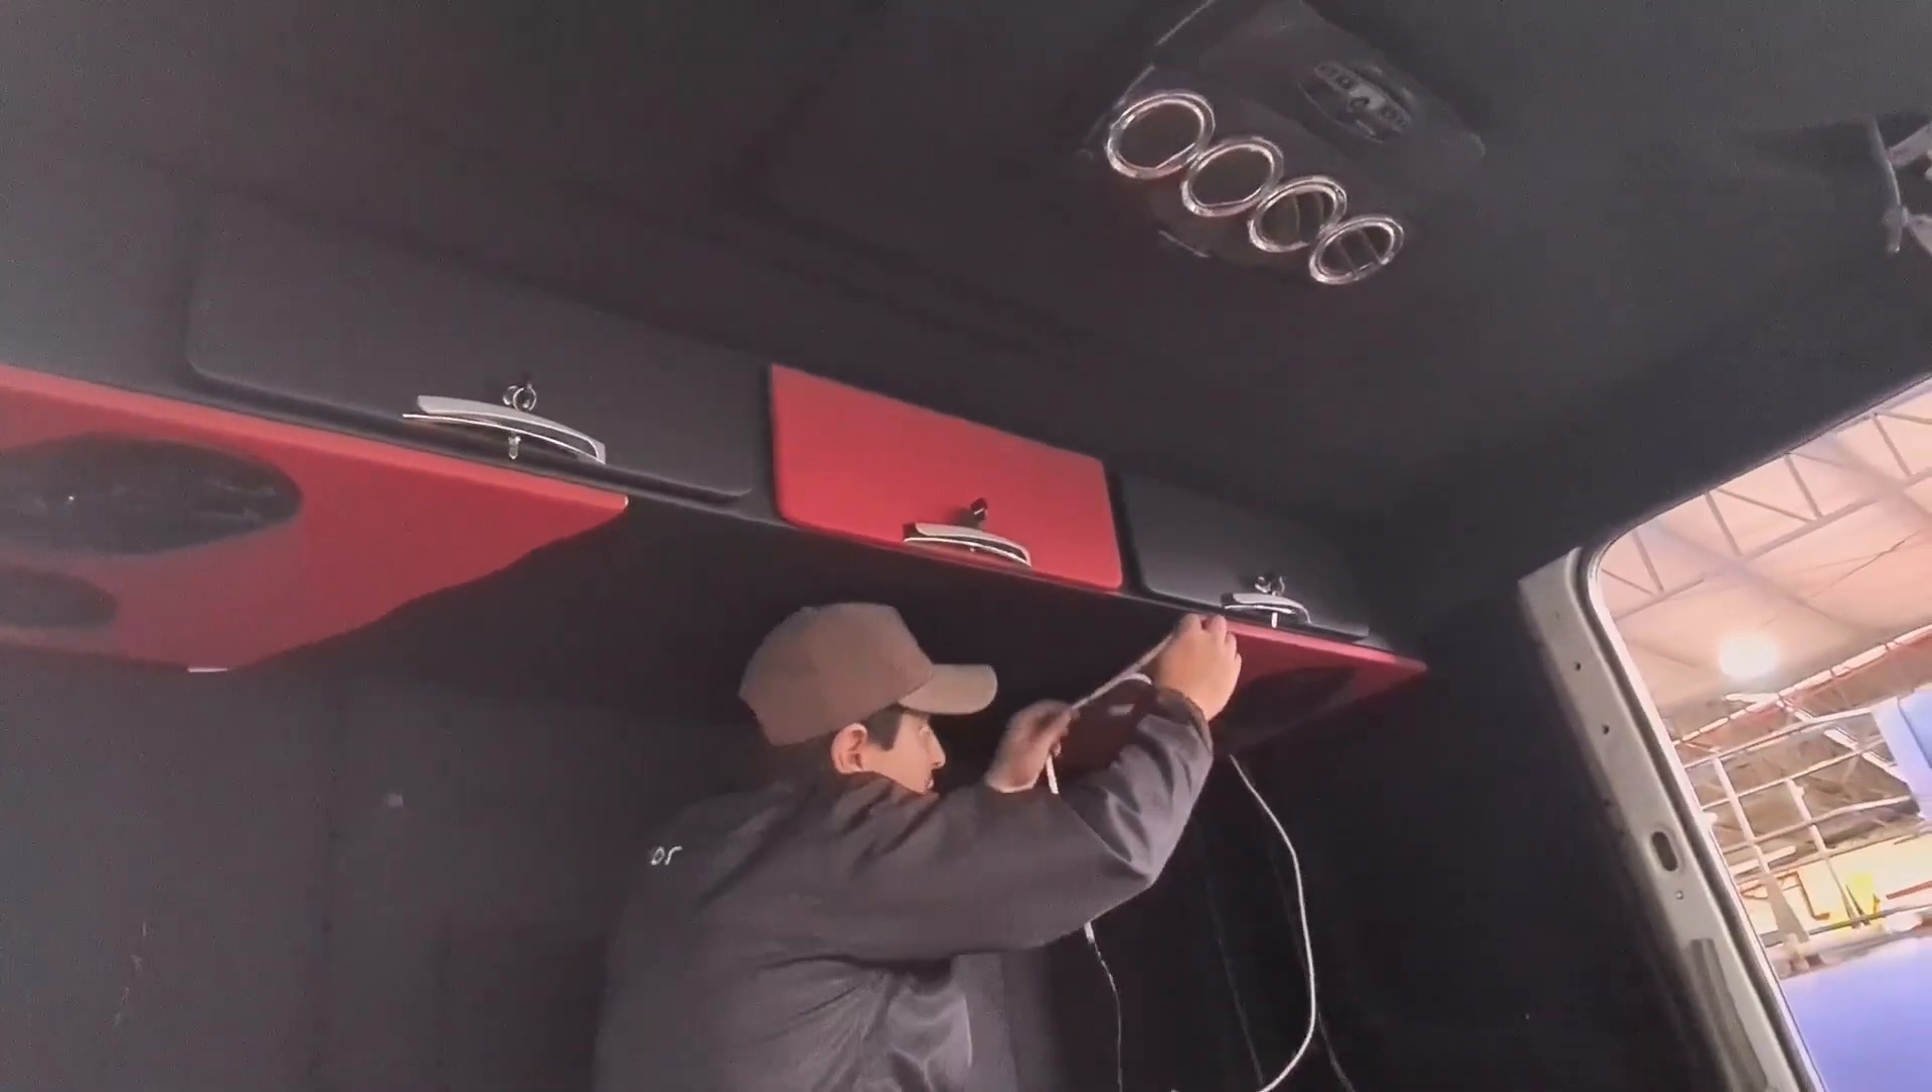Maleiro Já tá no lugar Maleiro já tá no lugar.